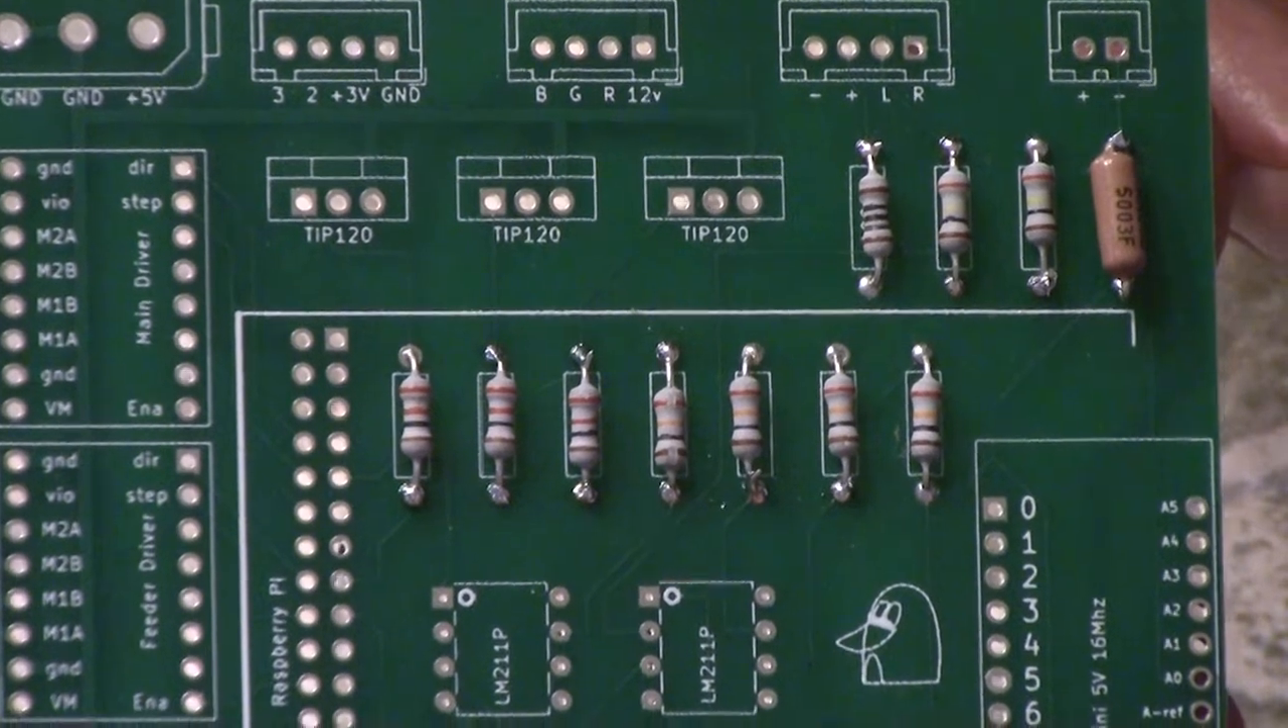And here you can see we've got all the resistors put on.